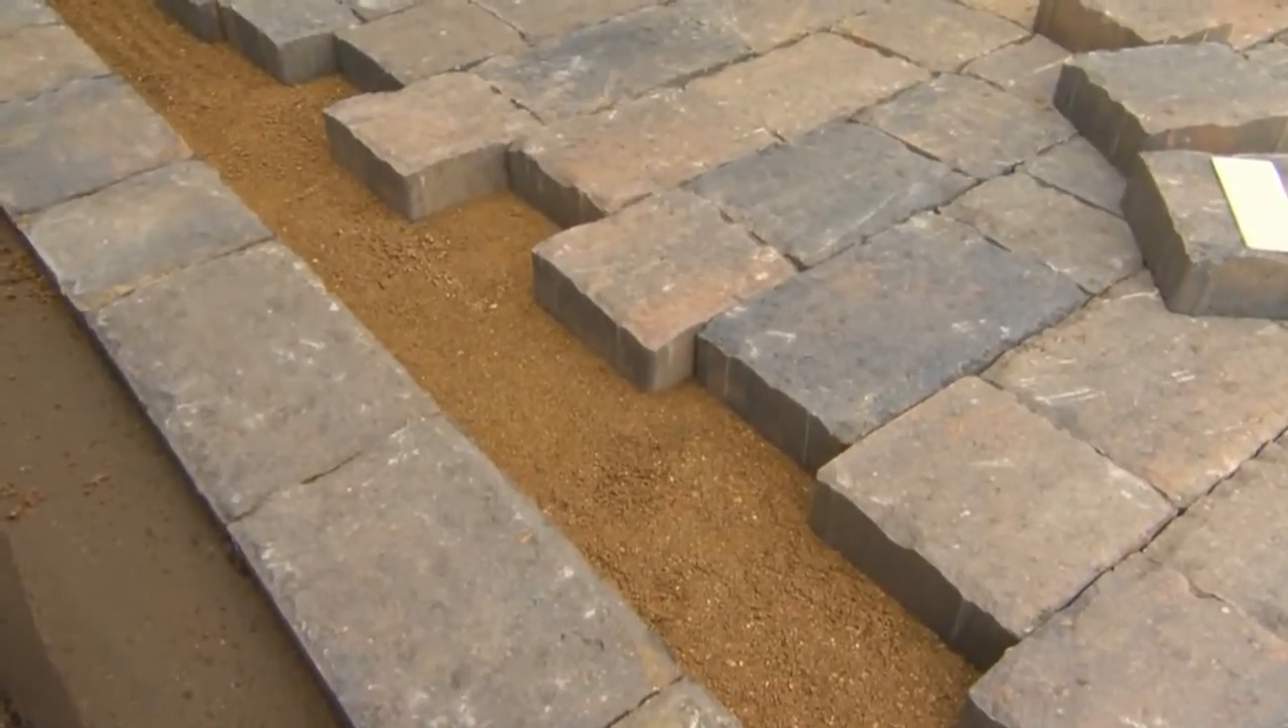And now, as you can see, almost all the driveway is covered with blocks. The only gaps are where blocks need to be cut and that will be our next task.